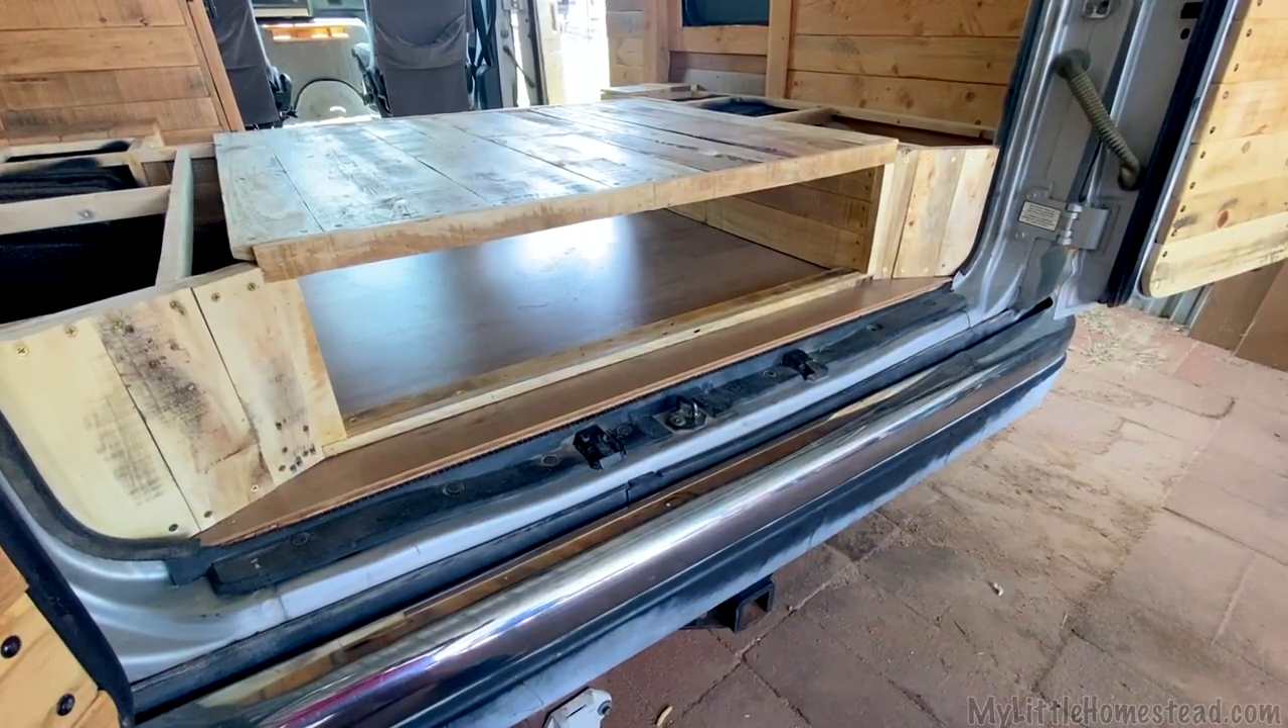Last time we got all the framing done for the storage box underneath the rear seat slash bed.